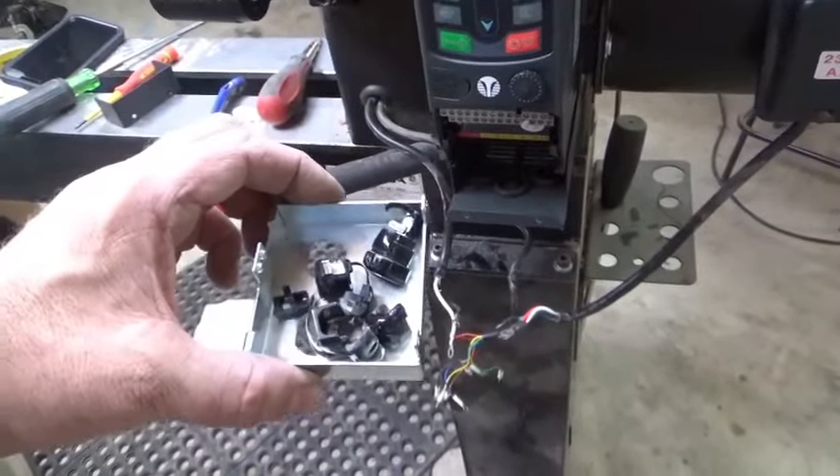So the old box is off and the old connectors I'm not using them.